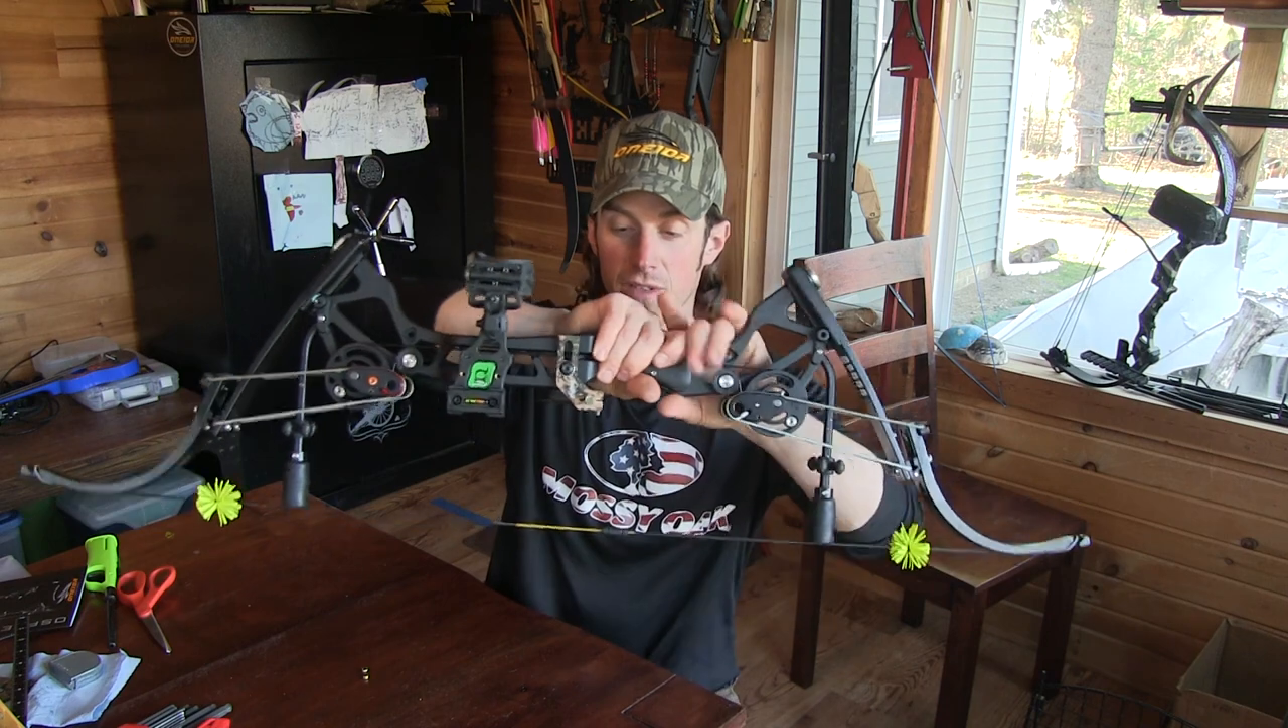Silencers are on.